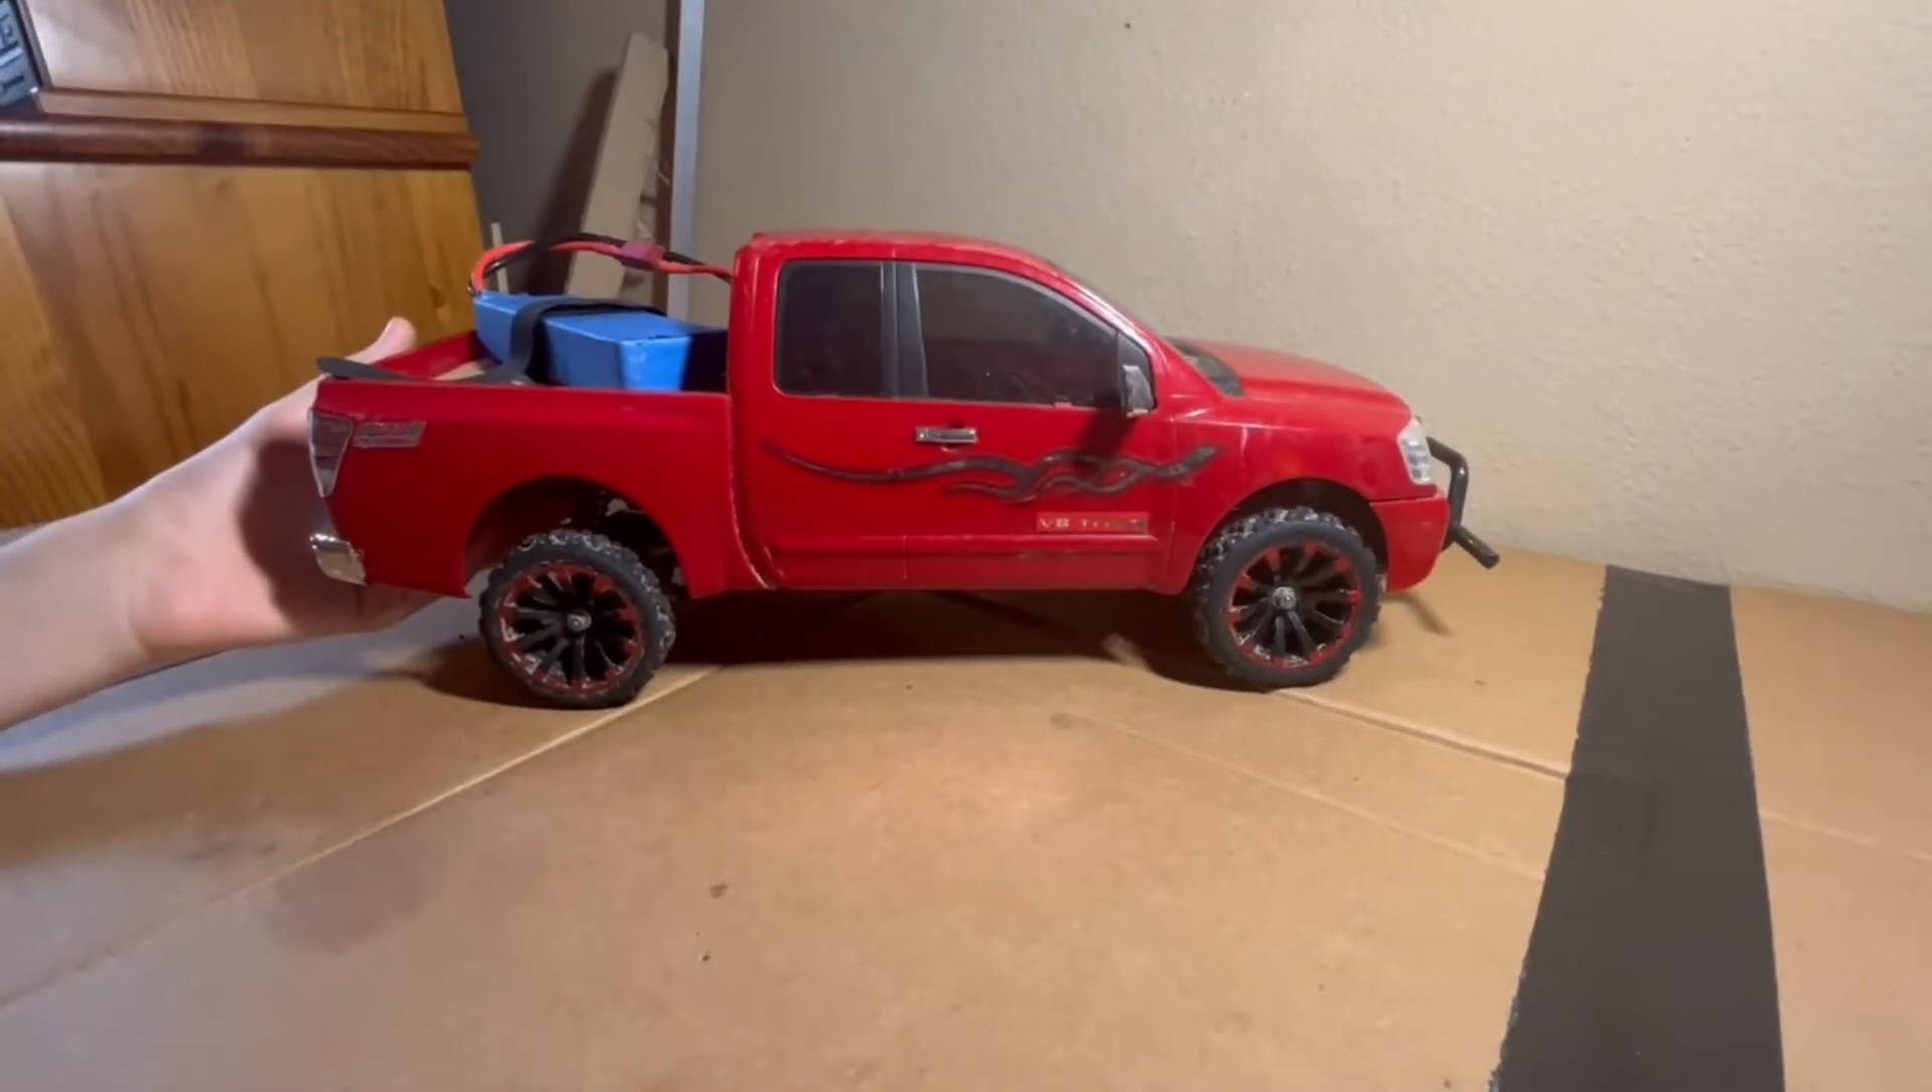So, I bought some smaller wheels that fit in the wheel wells. Much better. It leaves plenty of room for the travel.